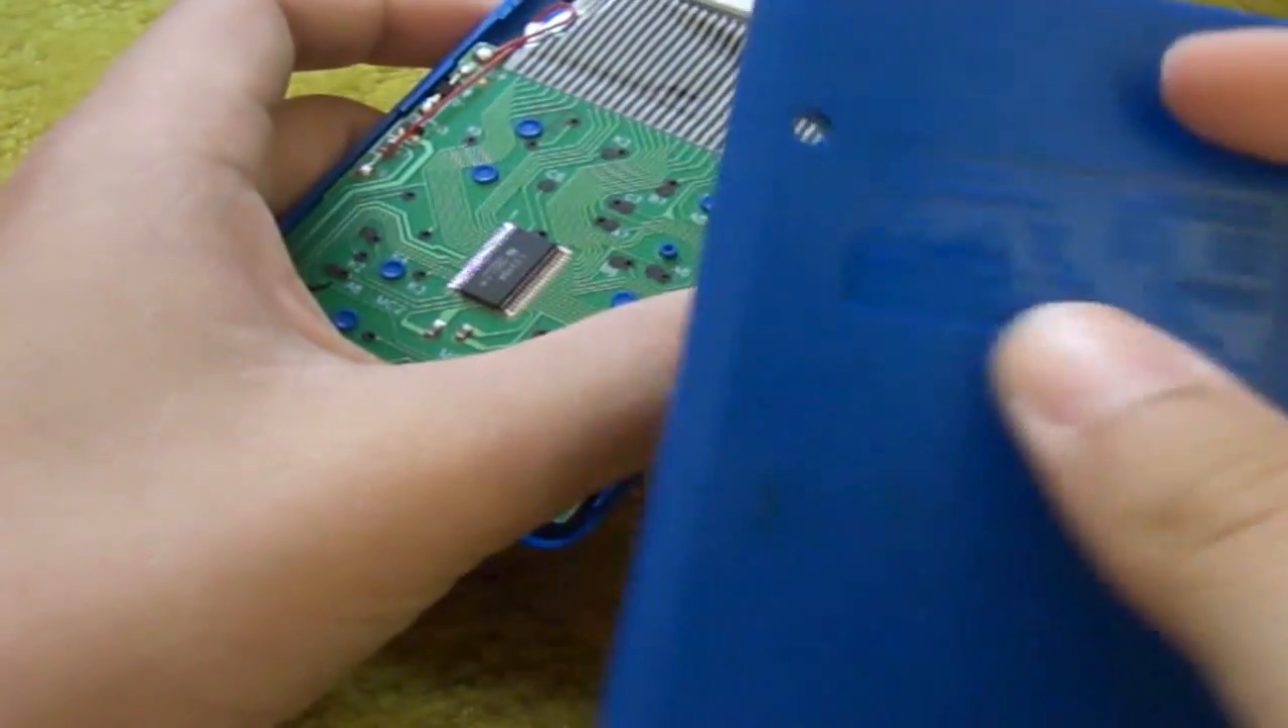Okay so now as you see i've taken the case out.